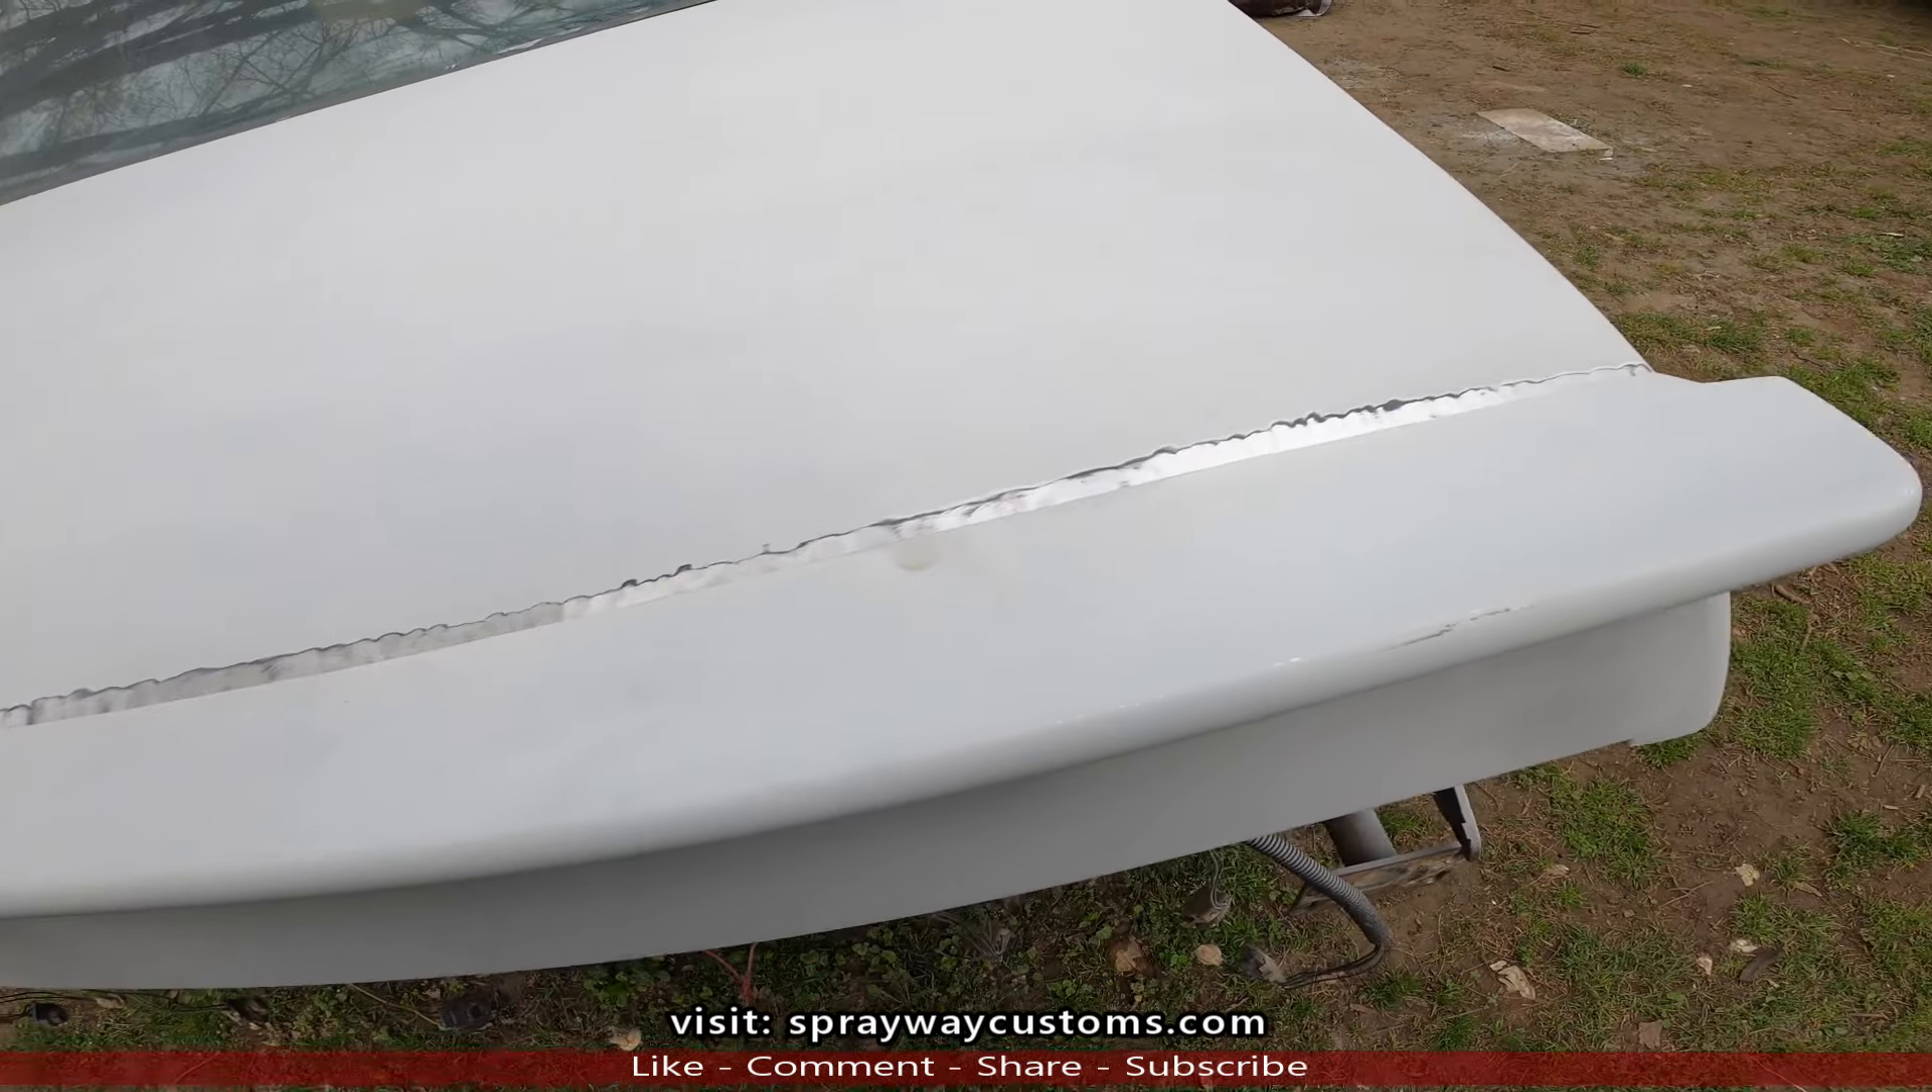Now you can see these ends Stick out Farther than the deck lid itself.